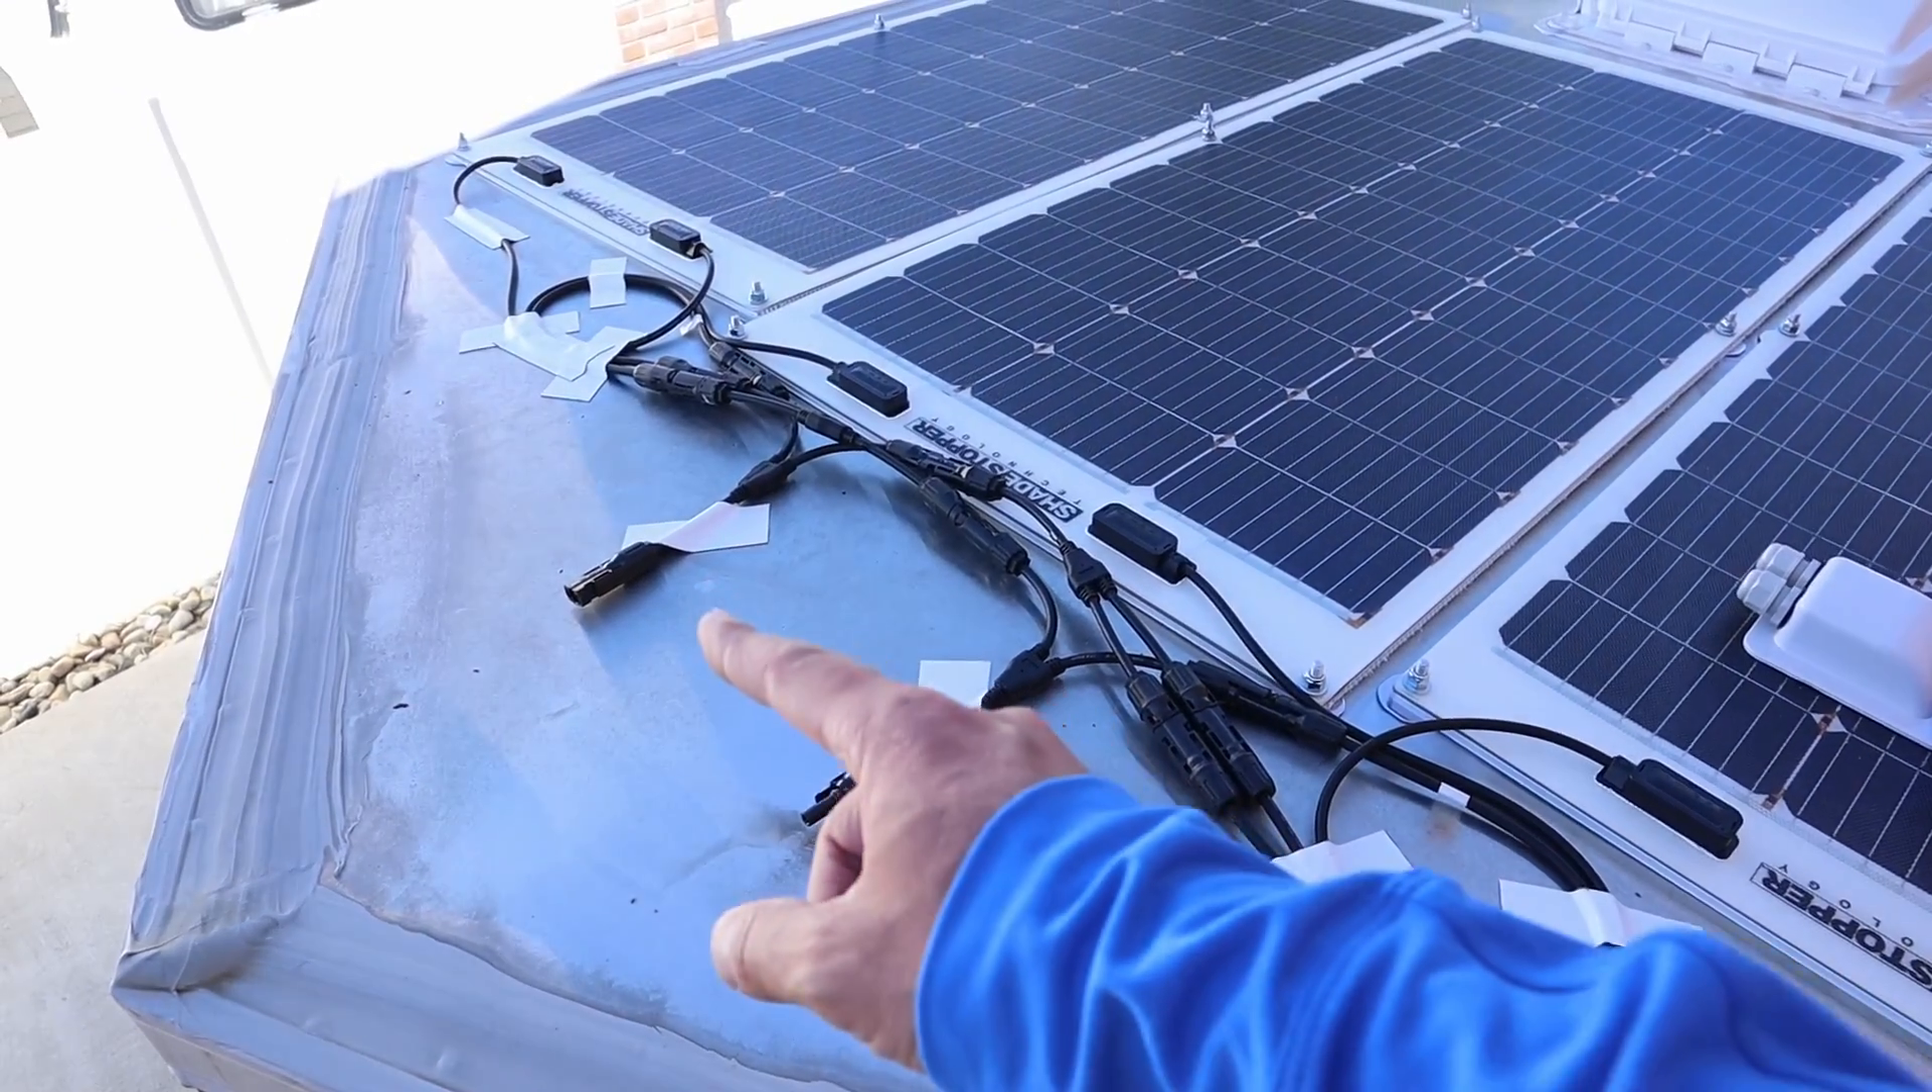I have all the solar panels now wired together and the cables are organized so this is a parallel wiring combination.